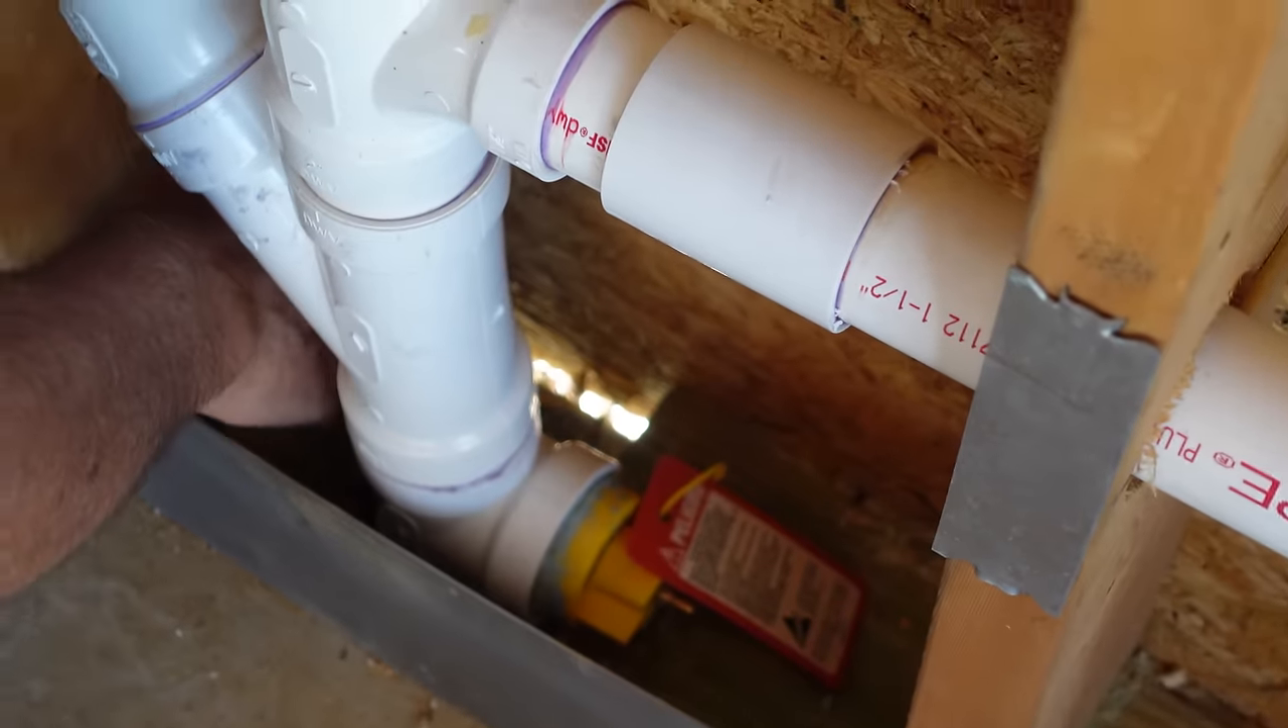A lot of you pointed out this daylight coming through right here. That is a gap.